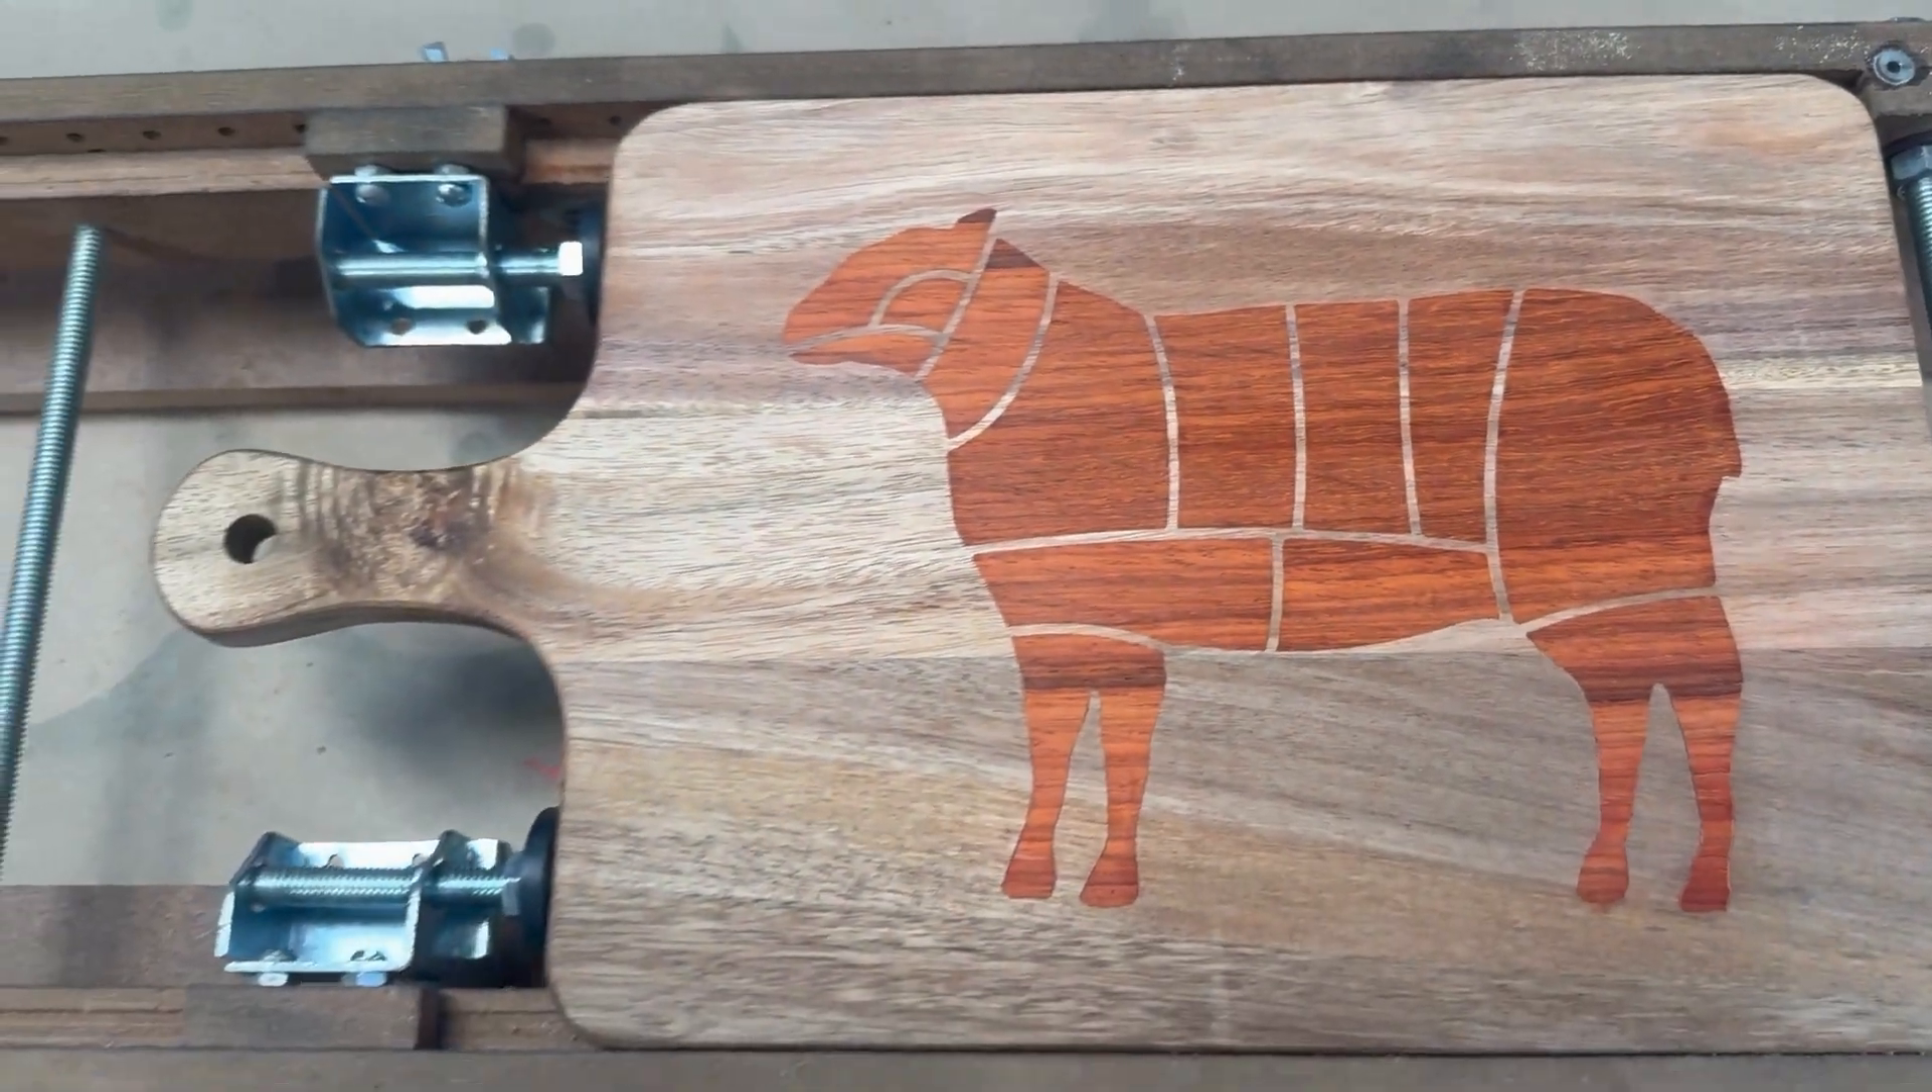I have the inlay finished we've got that sanded down.